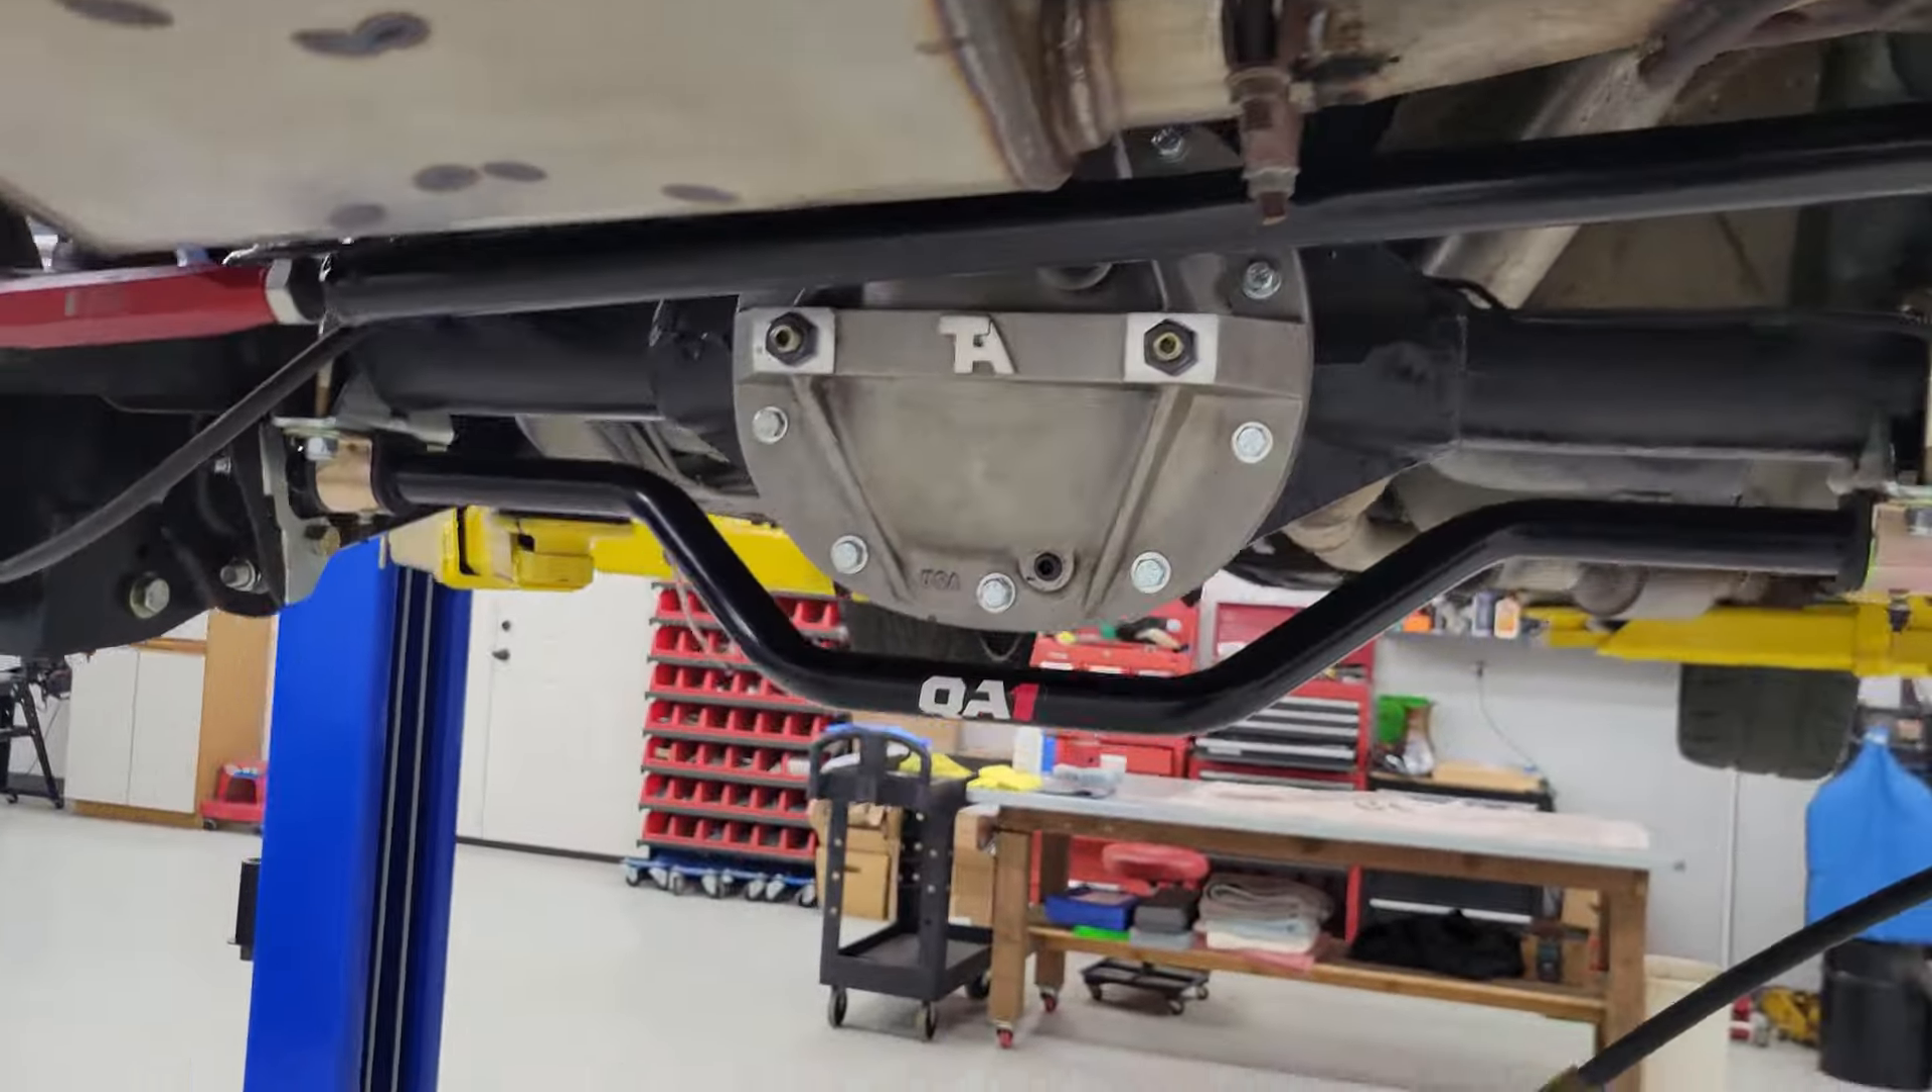Passenger side is on I got diff cover on.